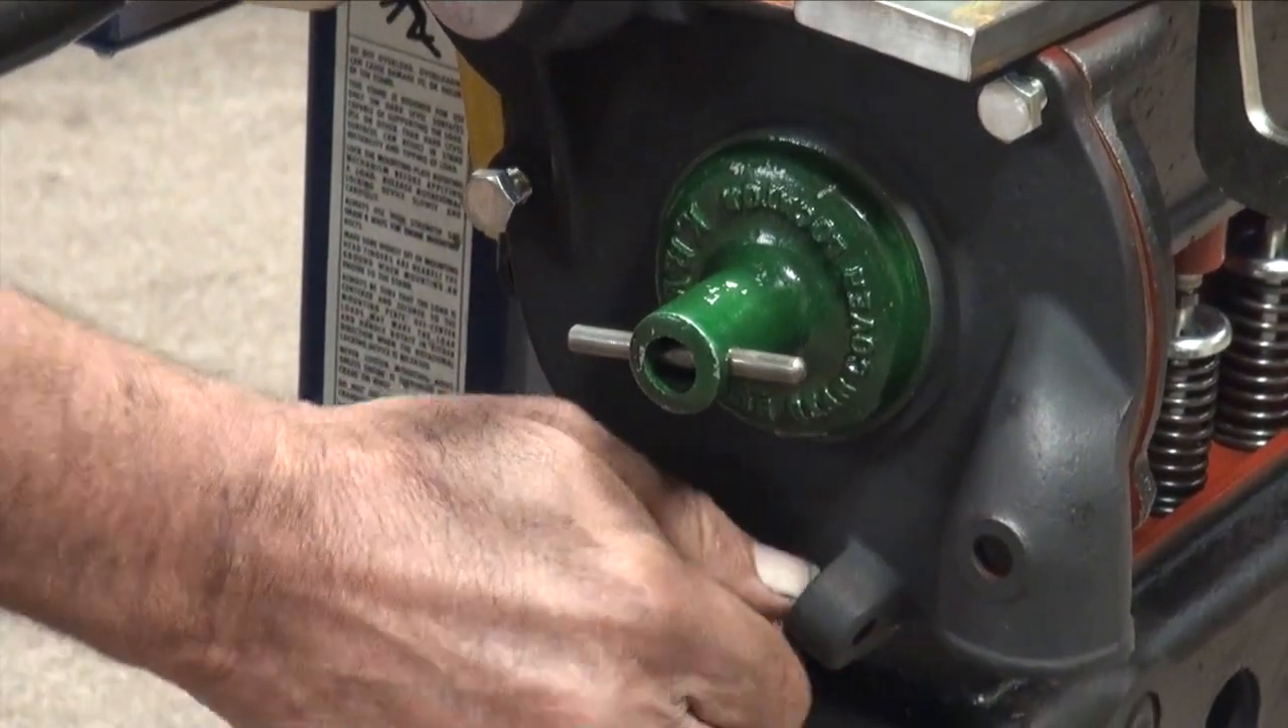But, now, the camshaft alignment tool is centered on the plate.